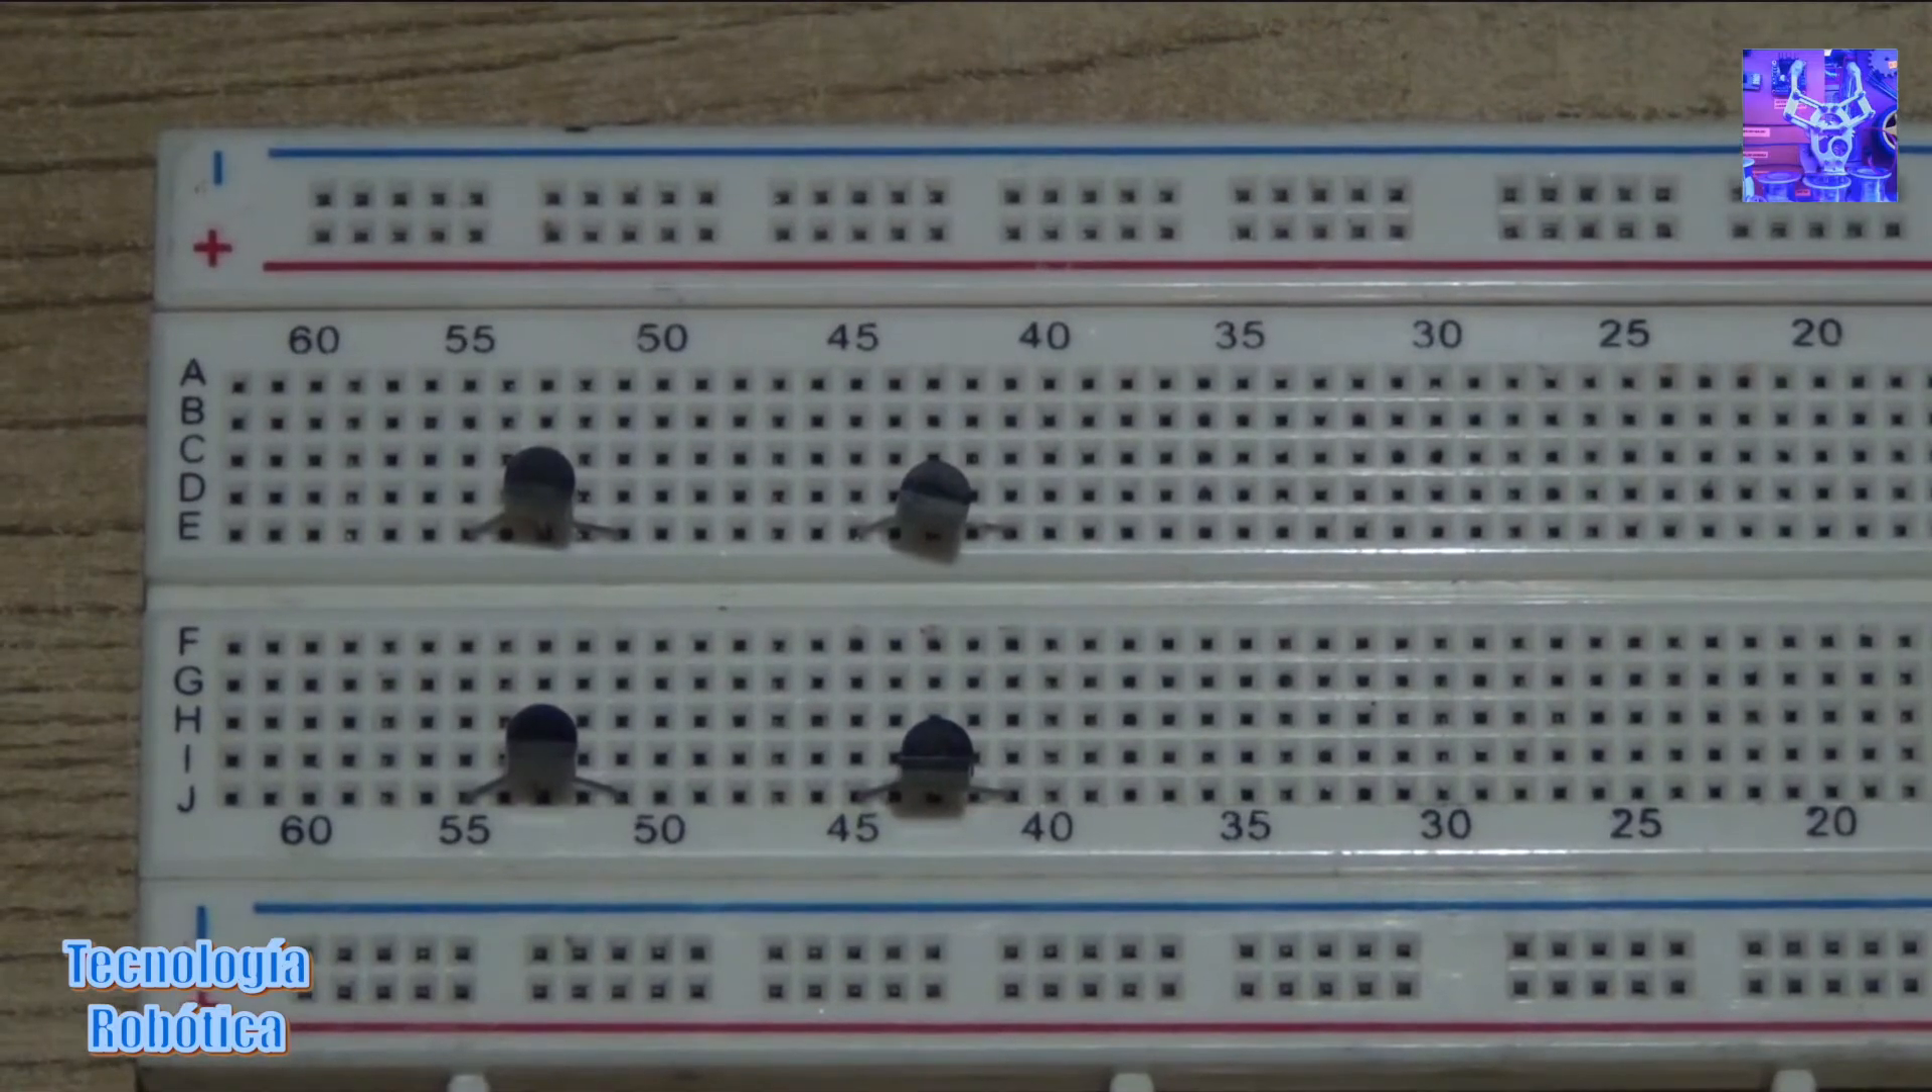Hemos colocado los transistores en un arreglo cuadrado o rectangular.